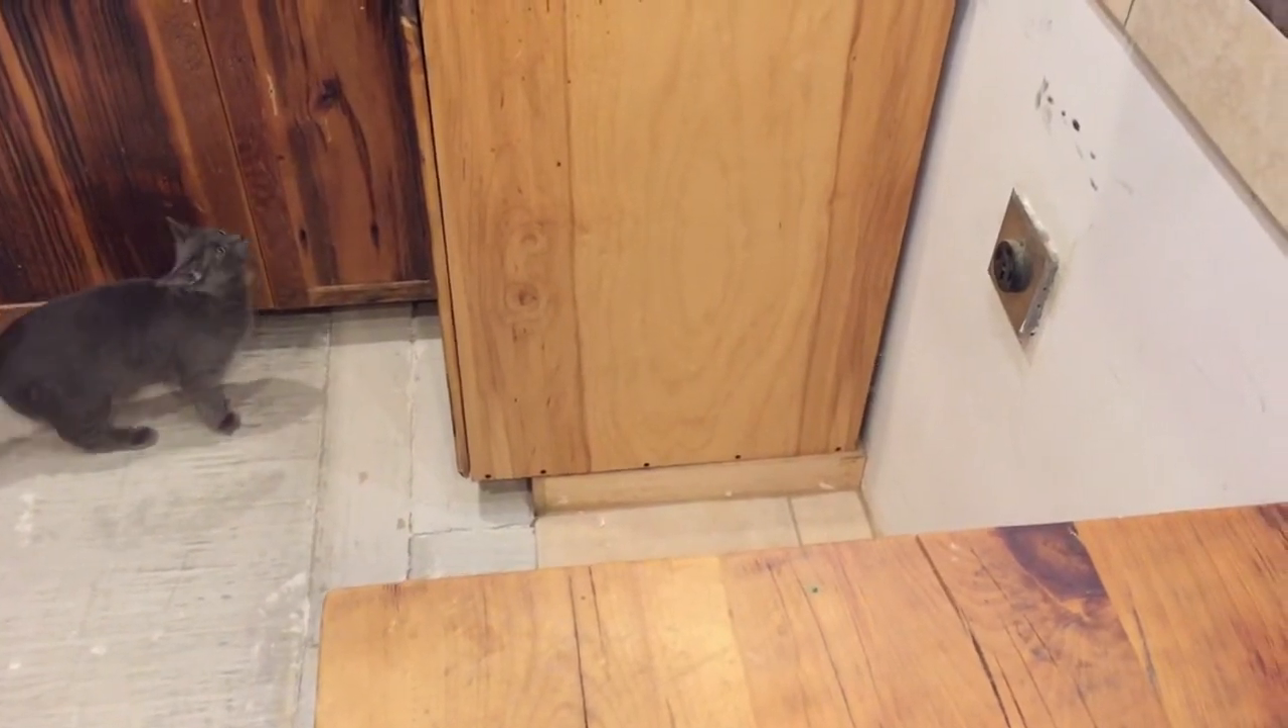As you can see the stove is missing from this section.